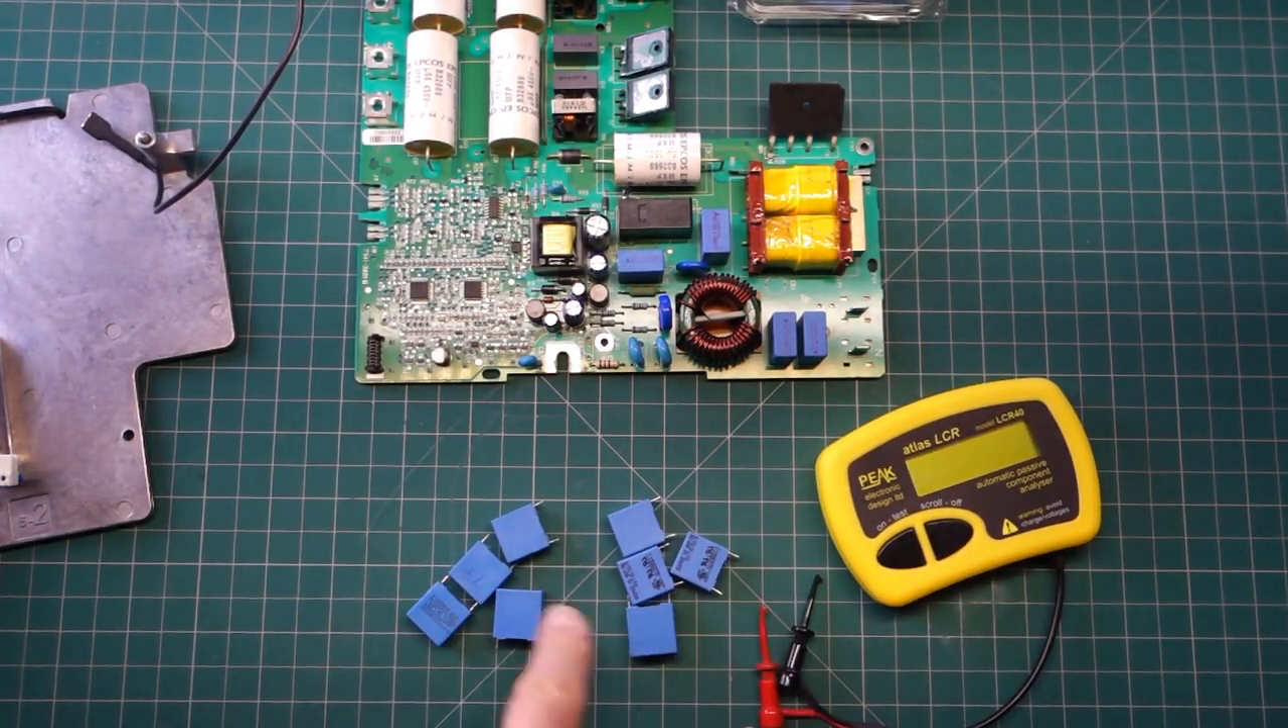So just to show you as I said I've done a couple of these repairs before and I've got the capacitors out of the circuit here to test.